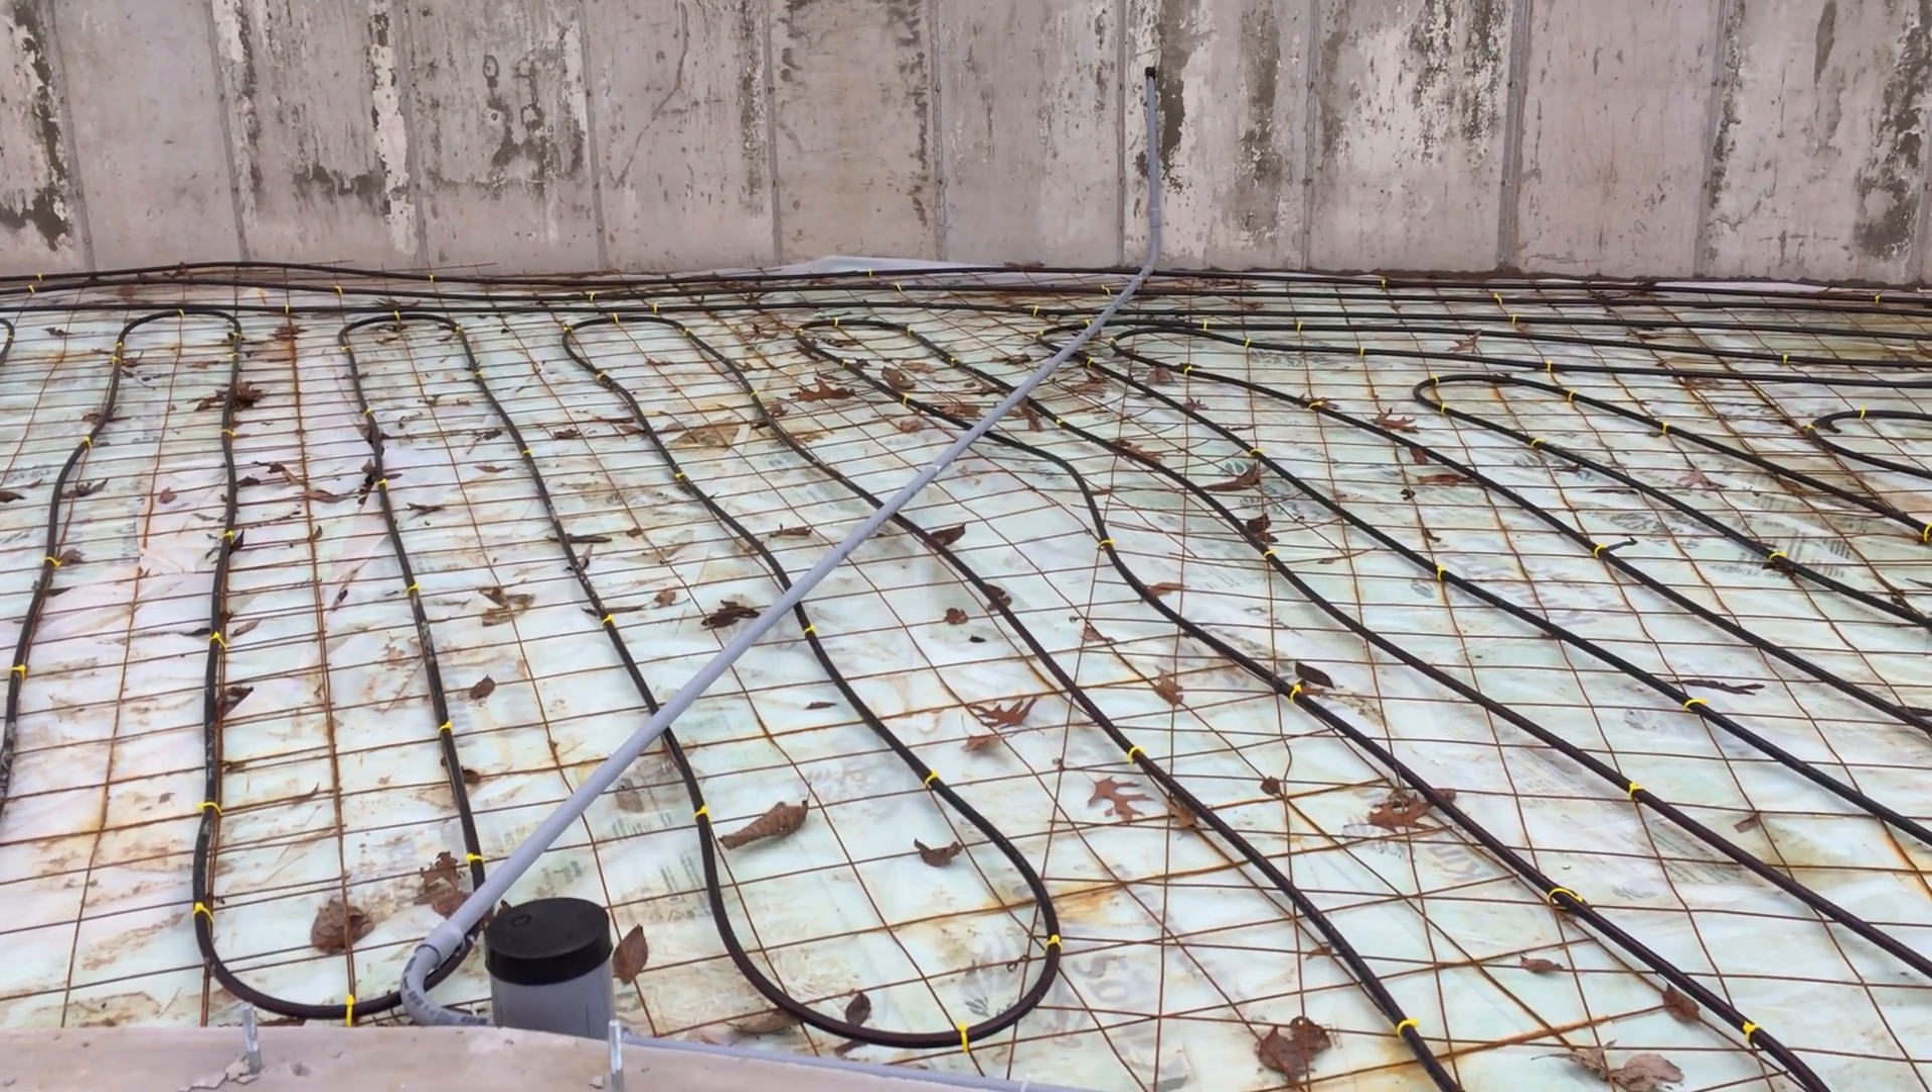As you can see, I still don't have concrete.